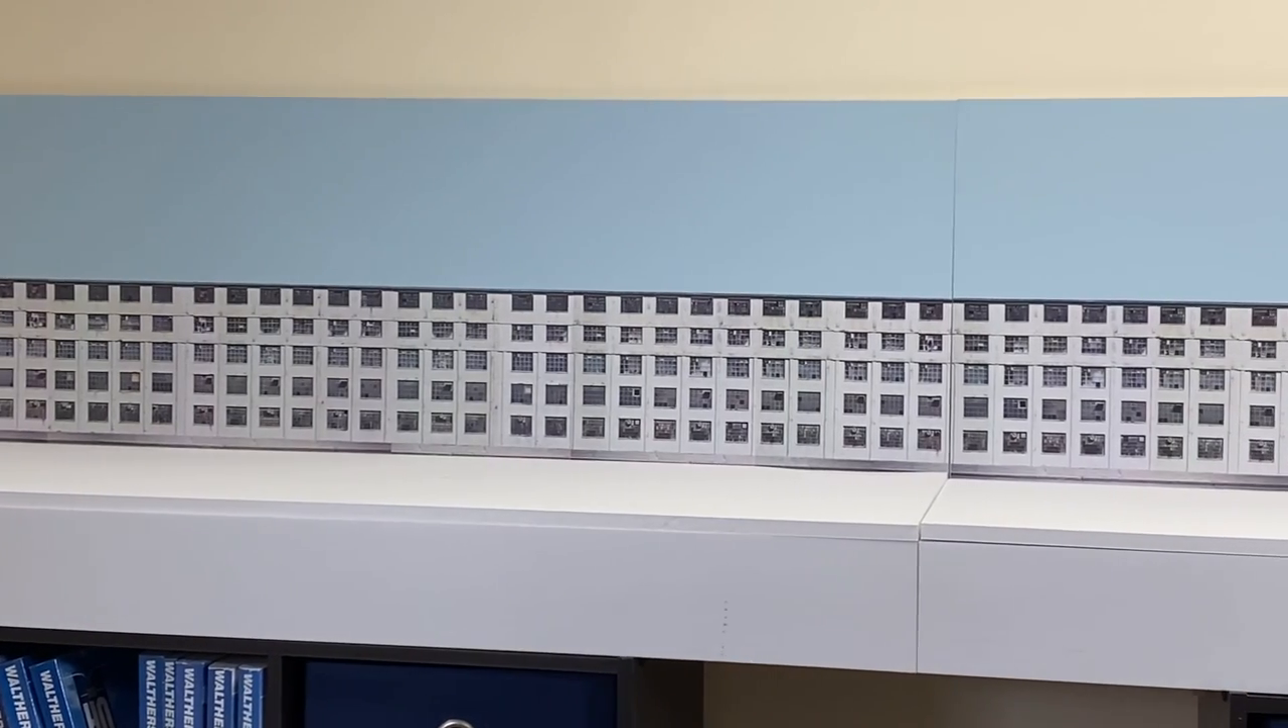So there it is, the bench work with backdrop in place.